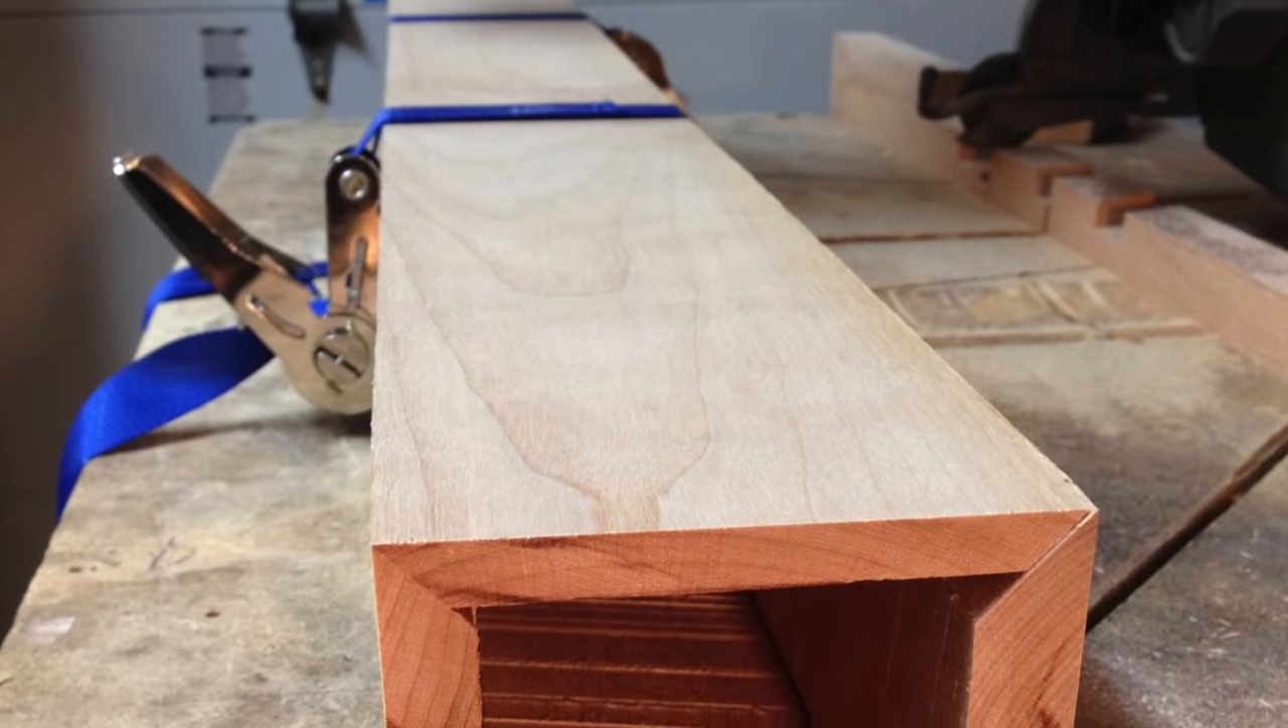So there you can see how tight the joints are, and that means I've got my miter set perfectly on that table saw.